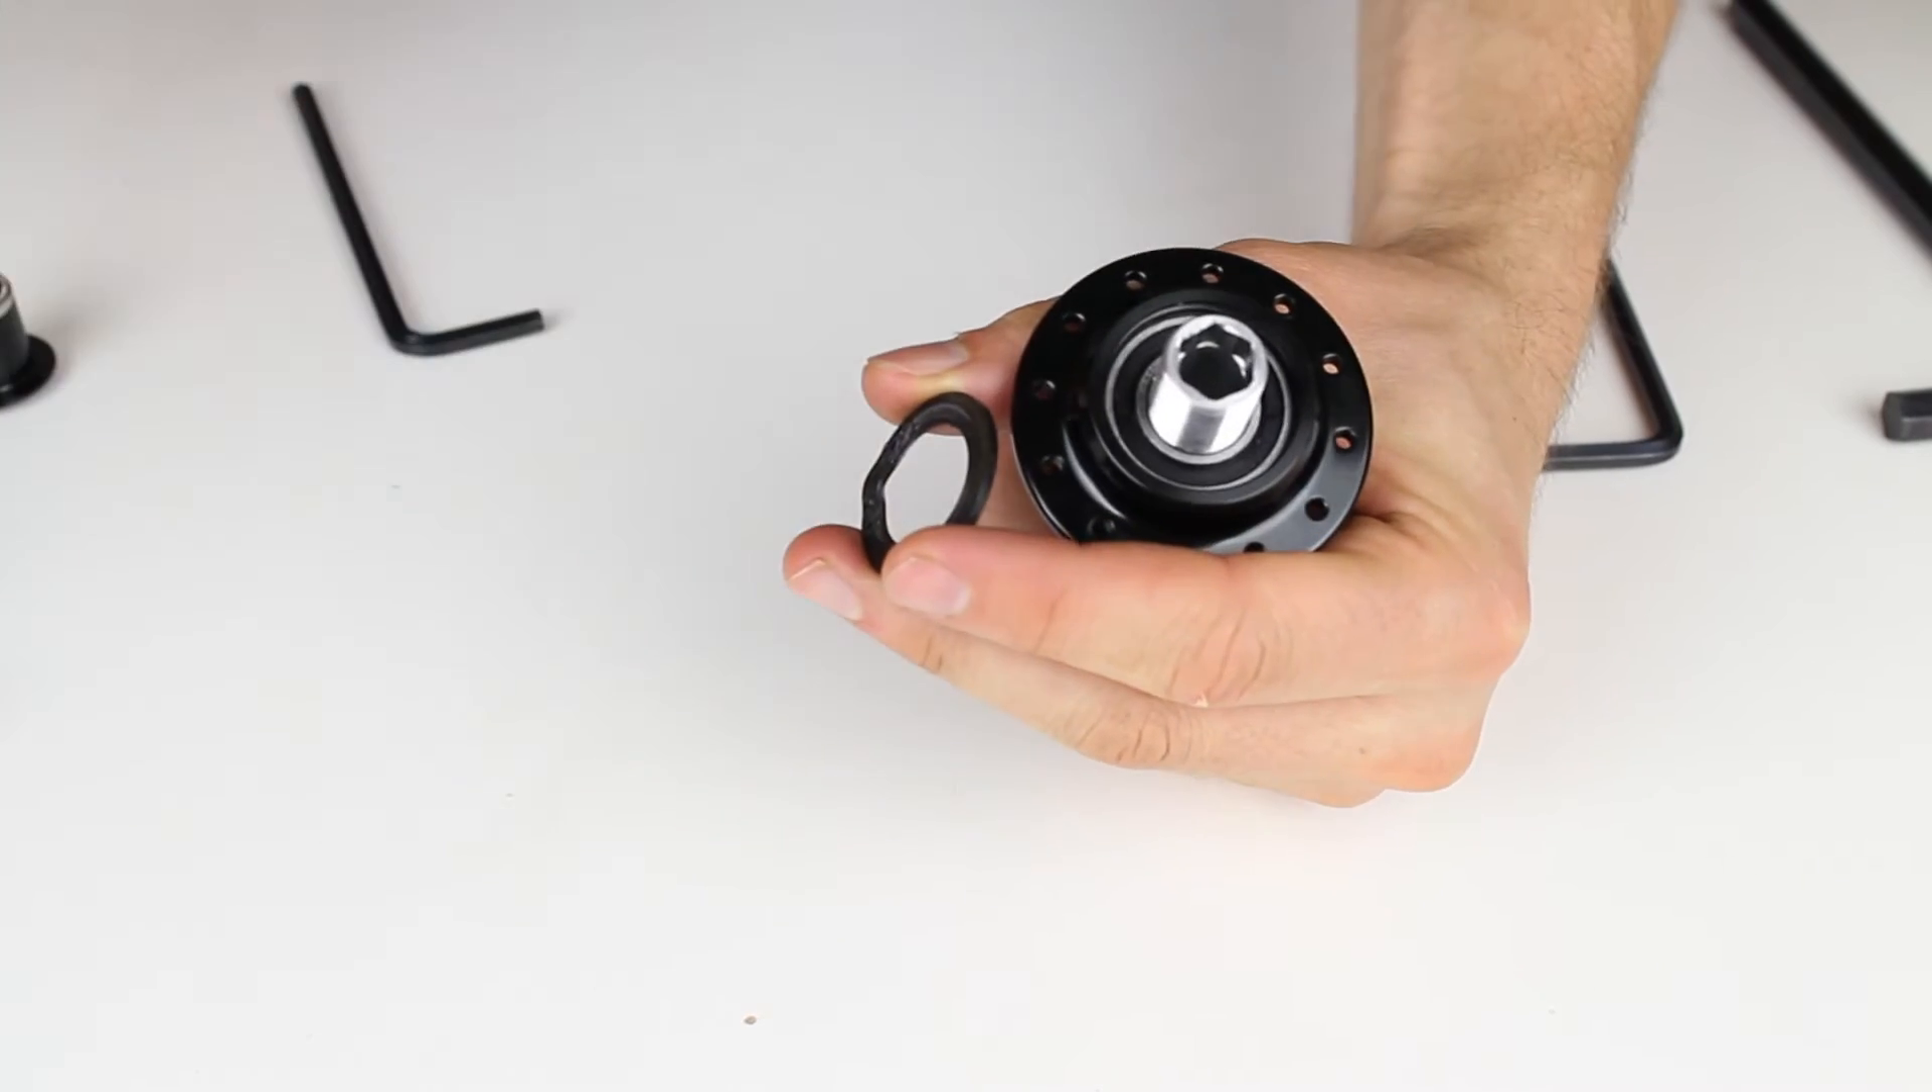With the c-clip out we can see the bearing on this side and now this axle will come out just like it did on the front hub.